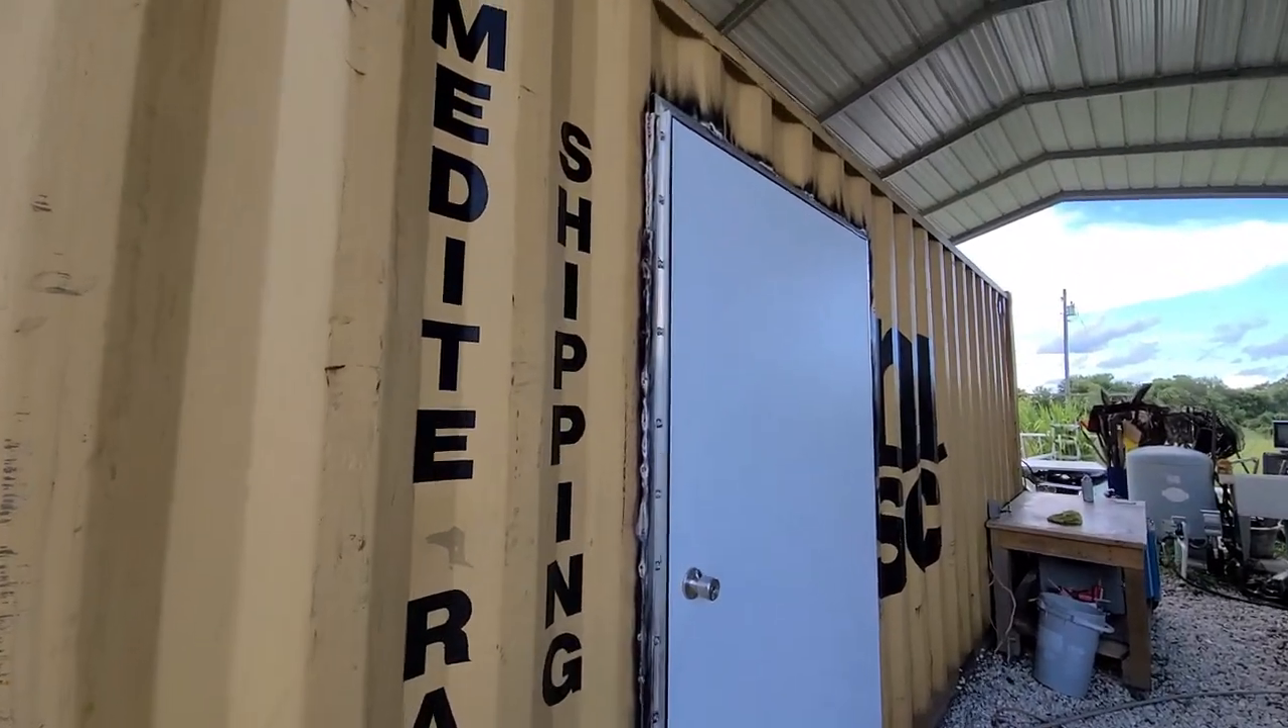We got a nice four foot door finally installed.